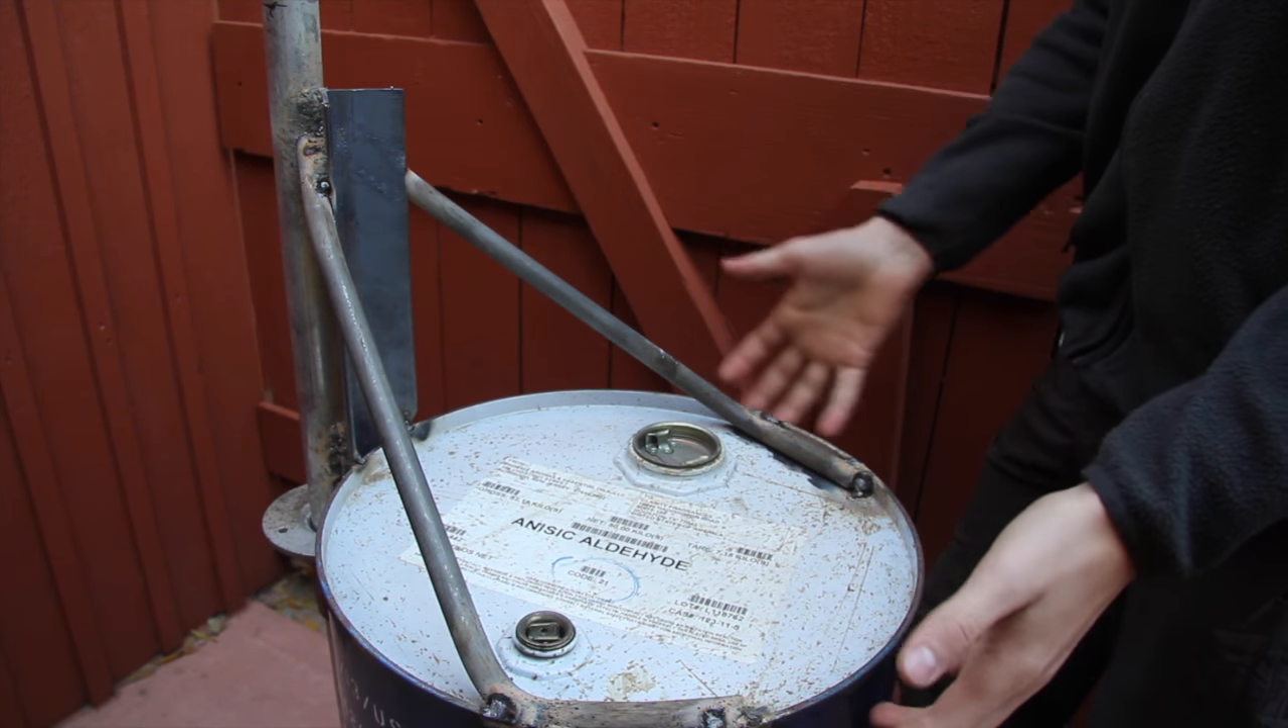So we just added two brackets for support so the weight of the concrete will not tip the lid at all.